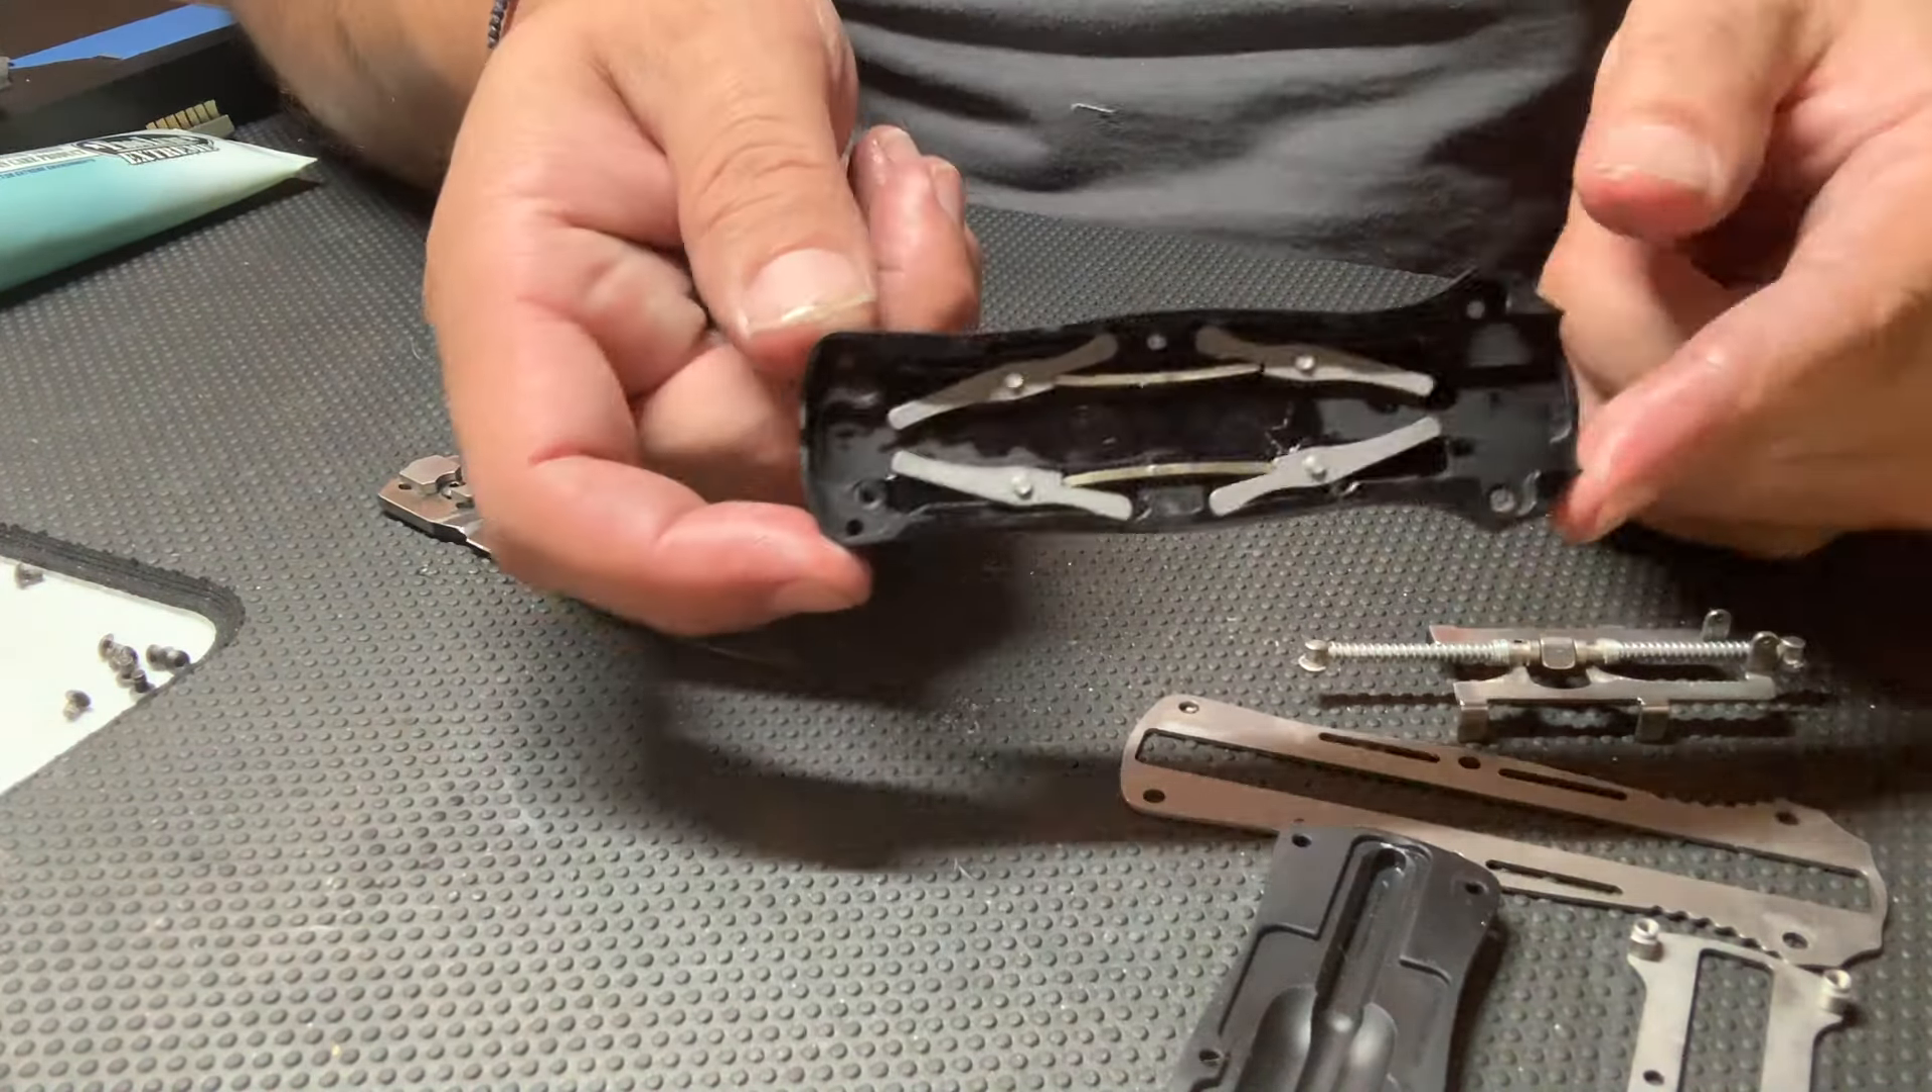So that's both sets of springs leaf springs in on the two uh sides and then you have the forearms that control the blade.